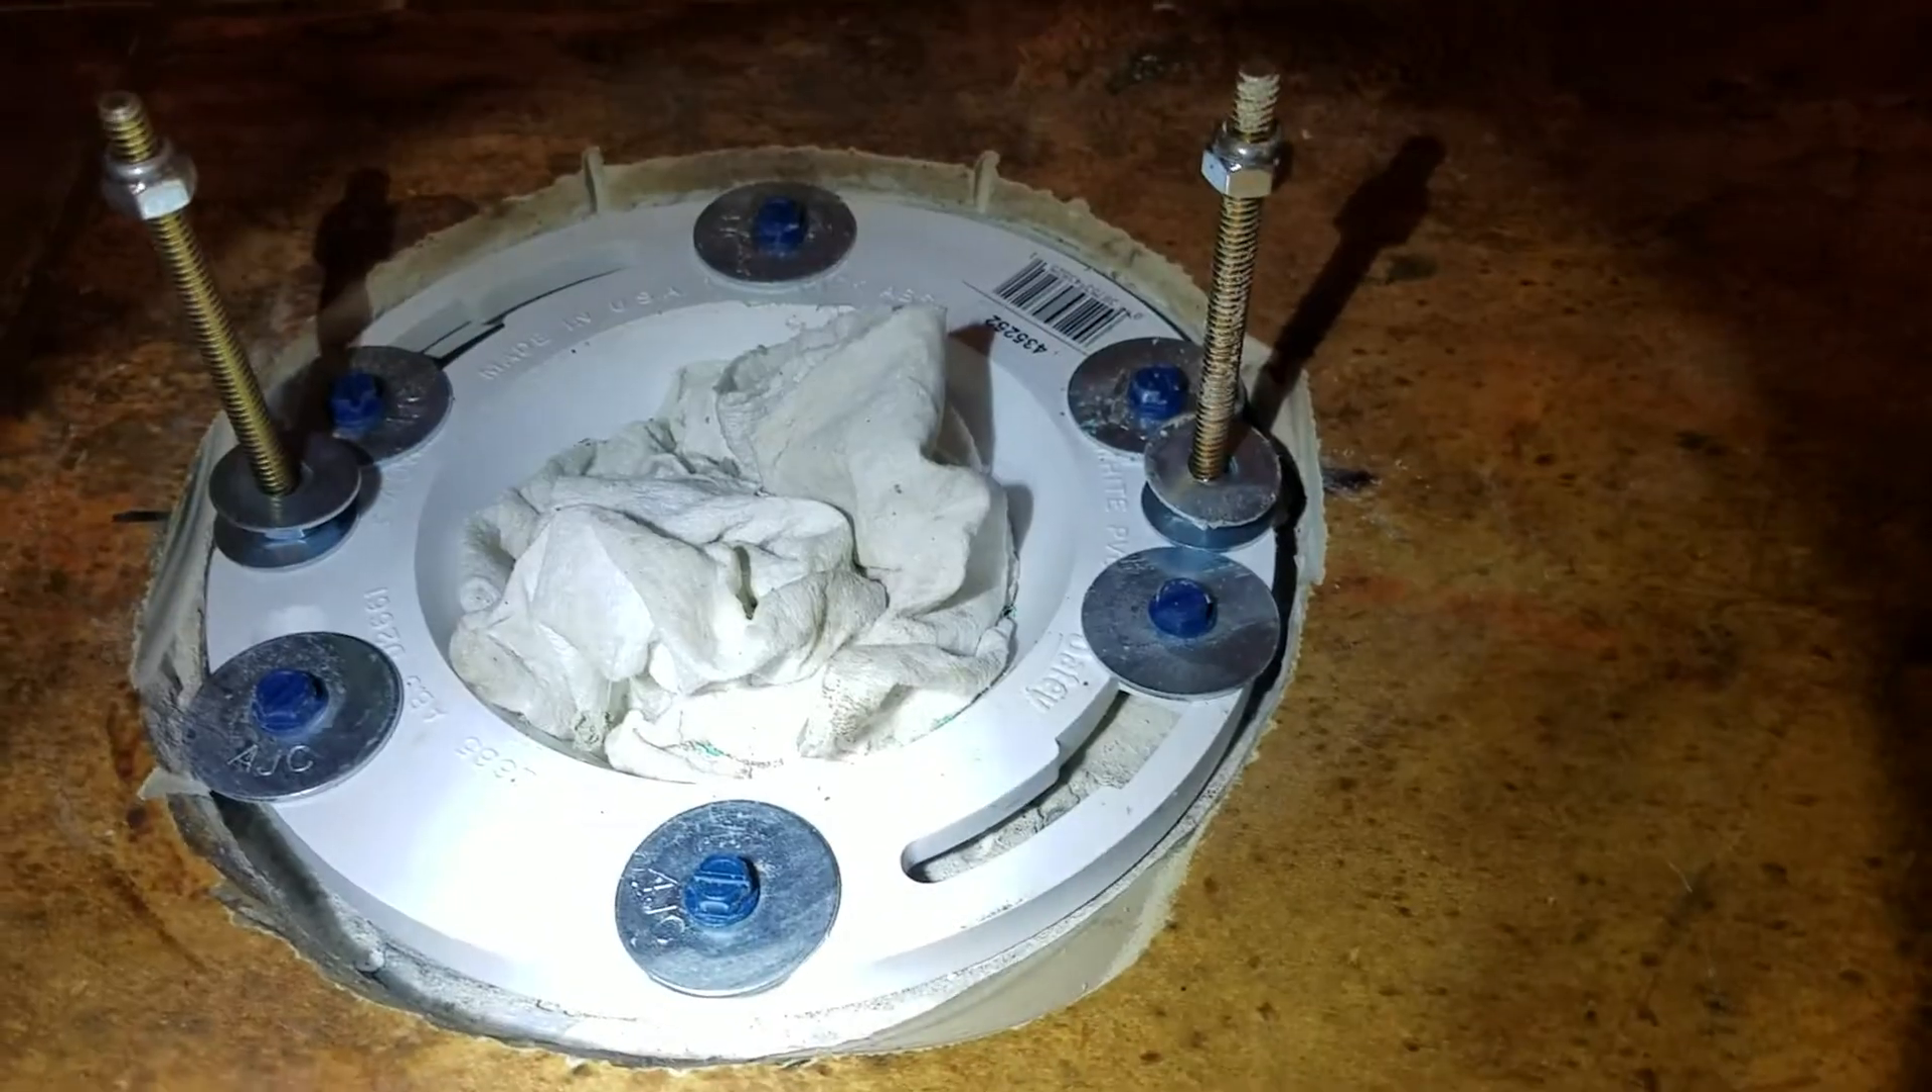So you've got six screws all the way around, six holes, six screws, and so it's mounted to the floor.